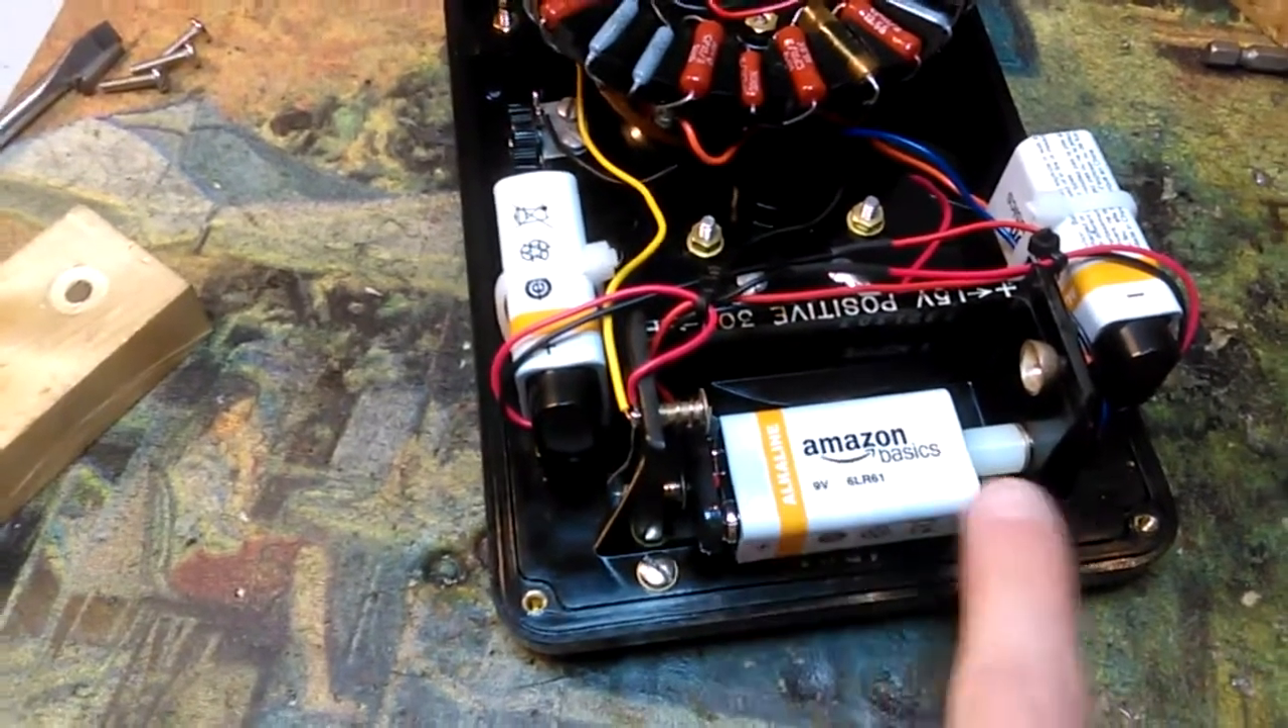So about 15 minutes later here we are and all three 9 volt batteries are installed and wired together as you can see one at each position.